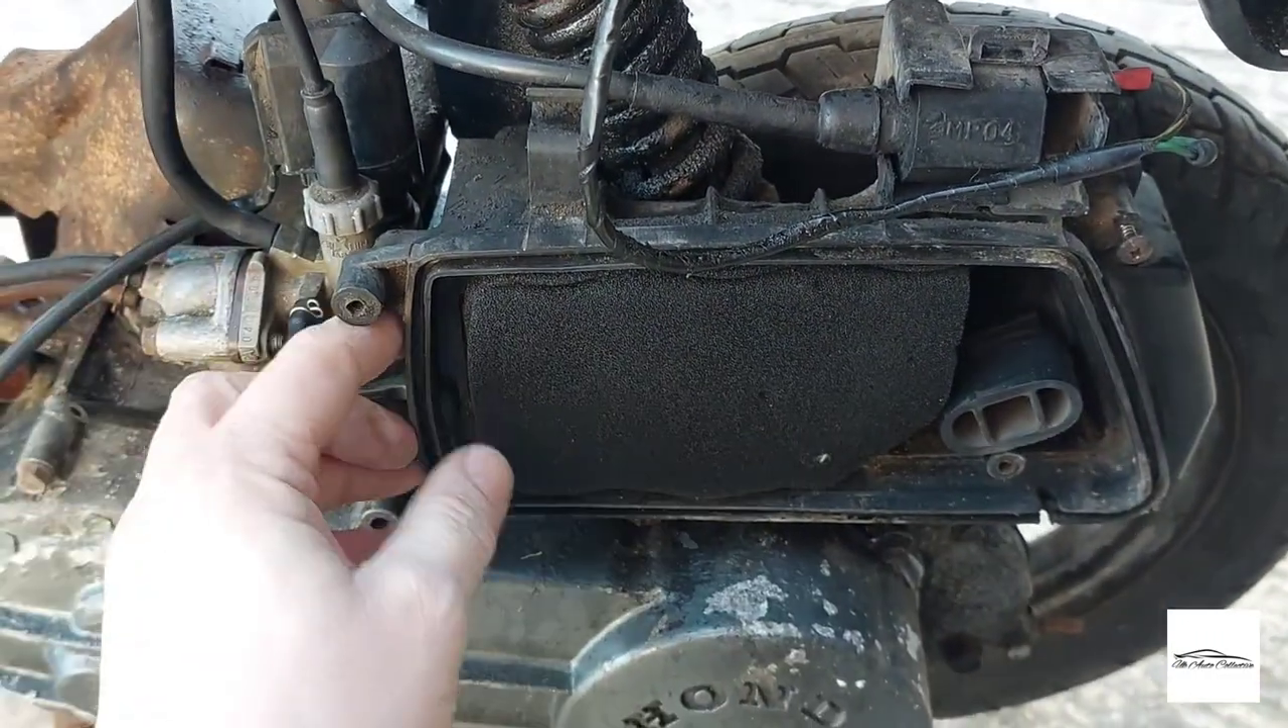Just stripped off the cover off the air box.